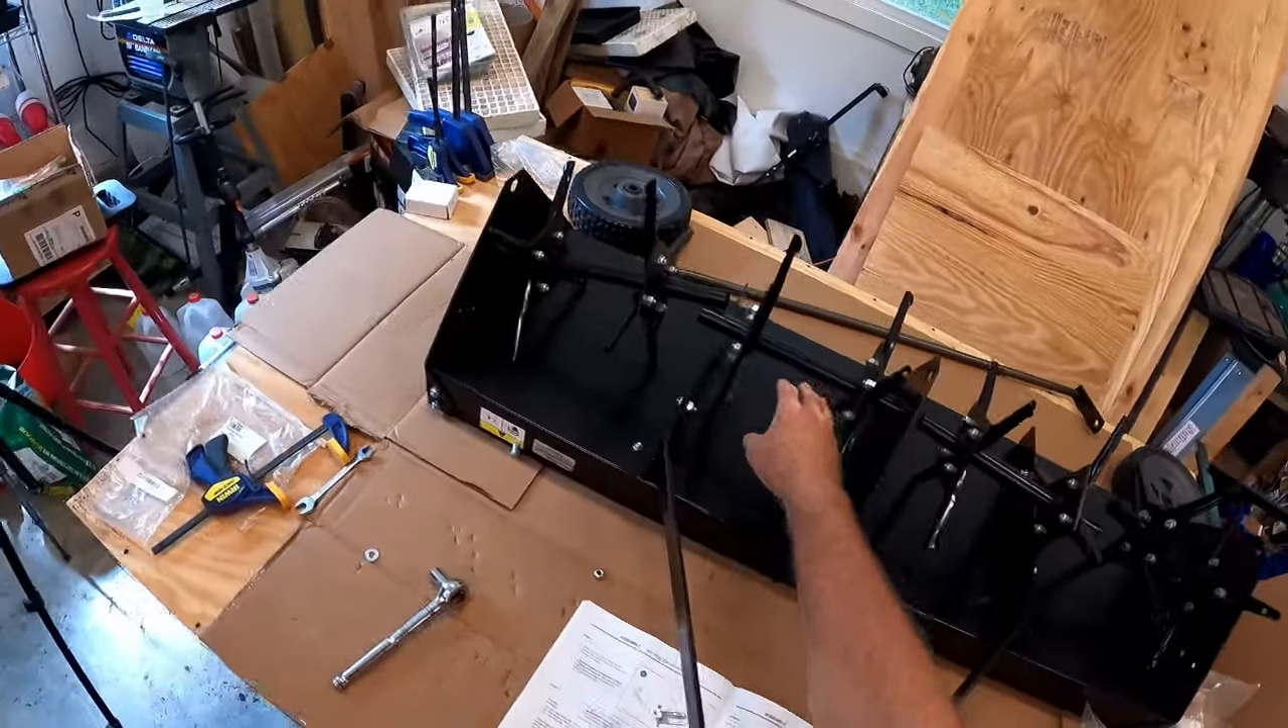Okay, so I've got all of these spoons attached to the plates.